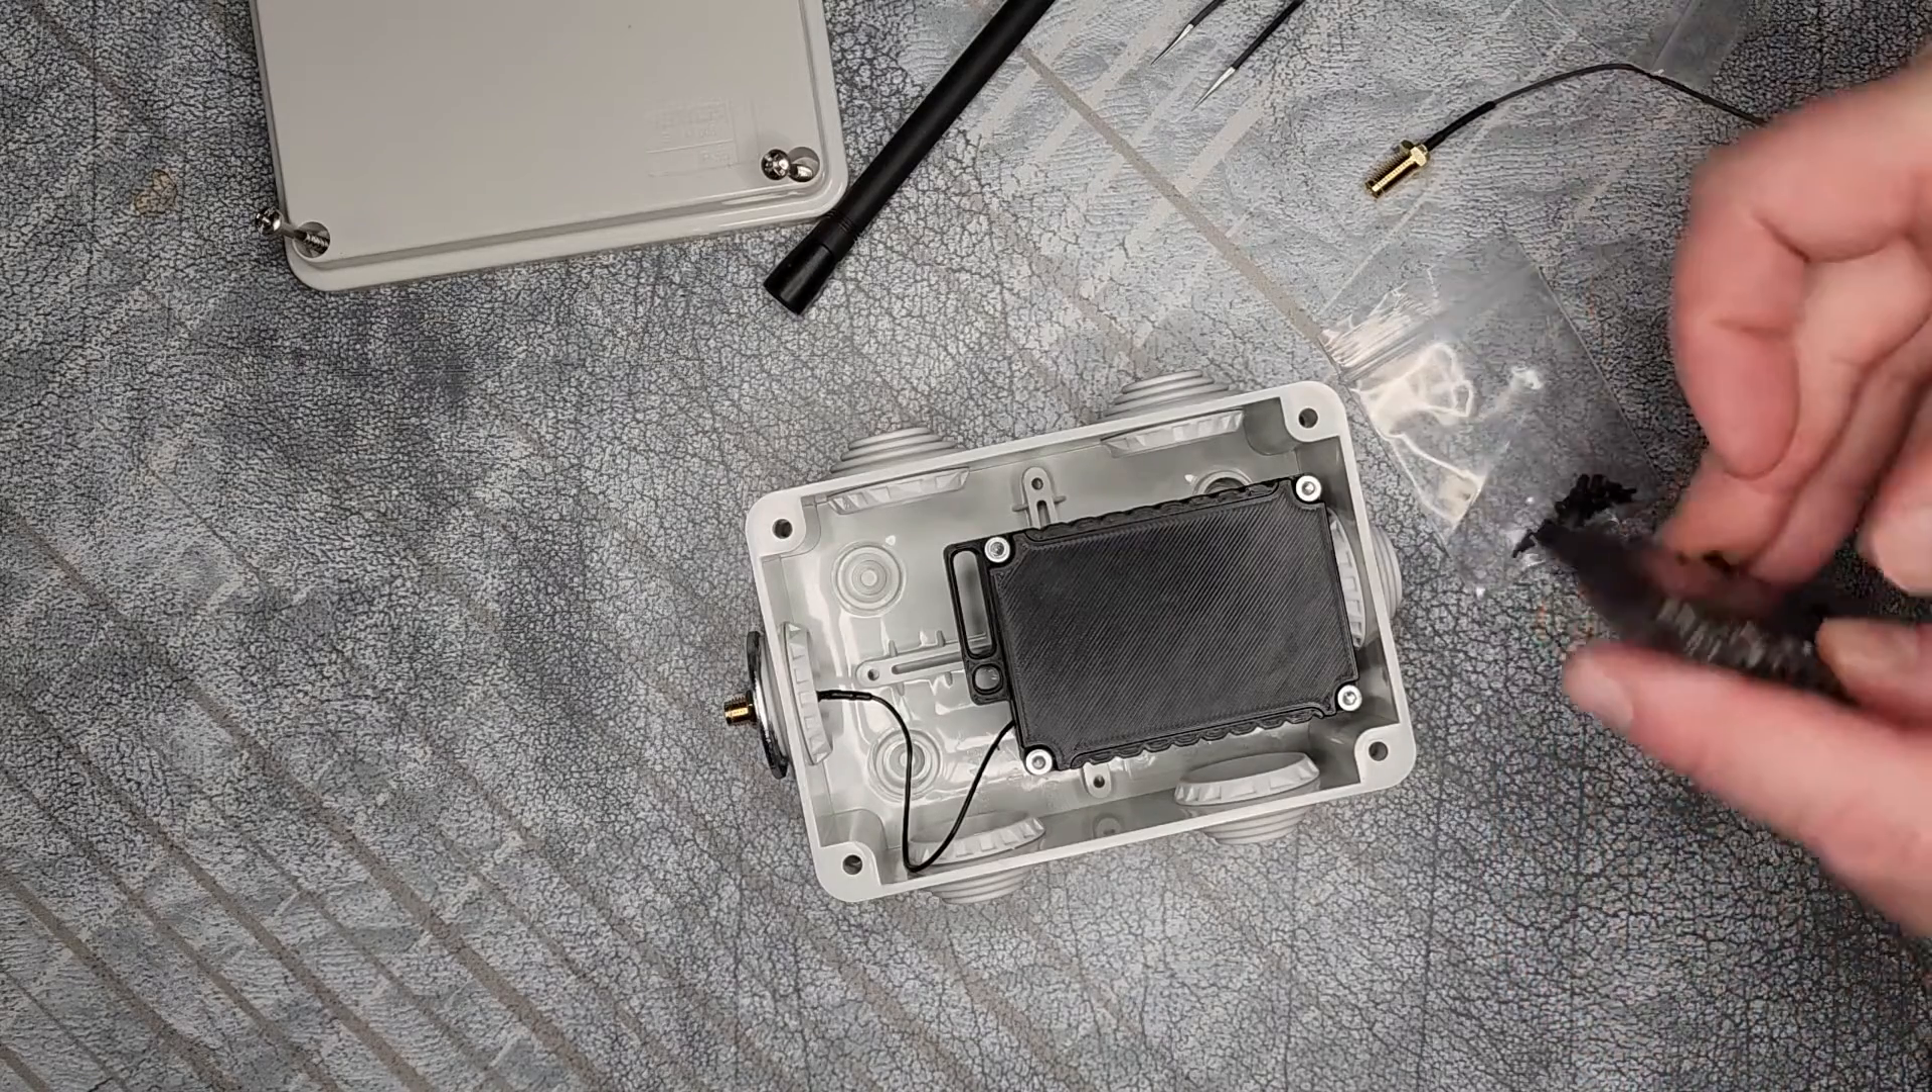Oh I don't have the antenna connected.